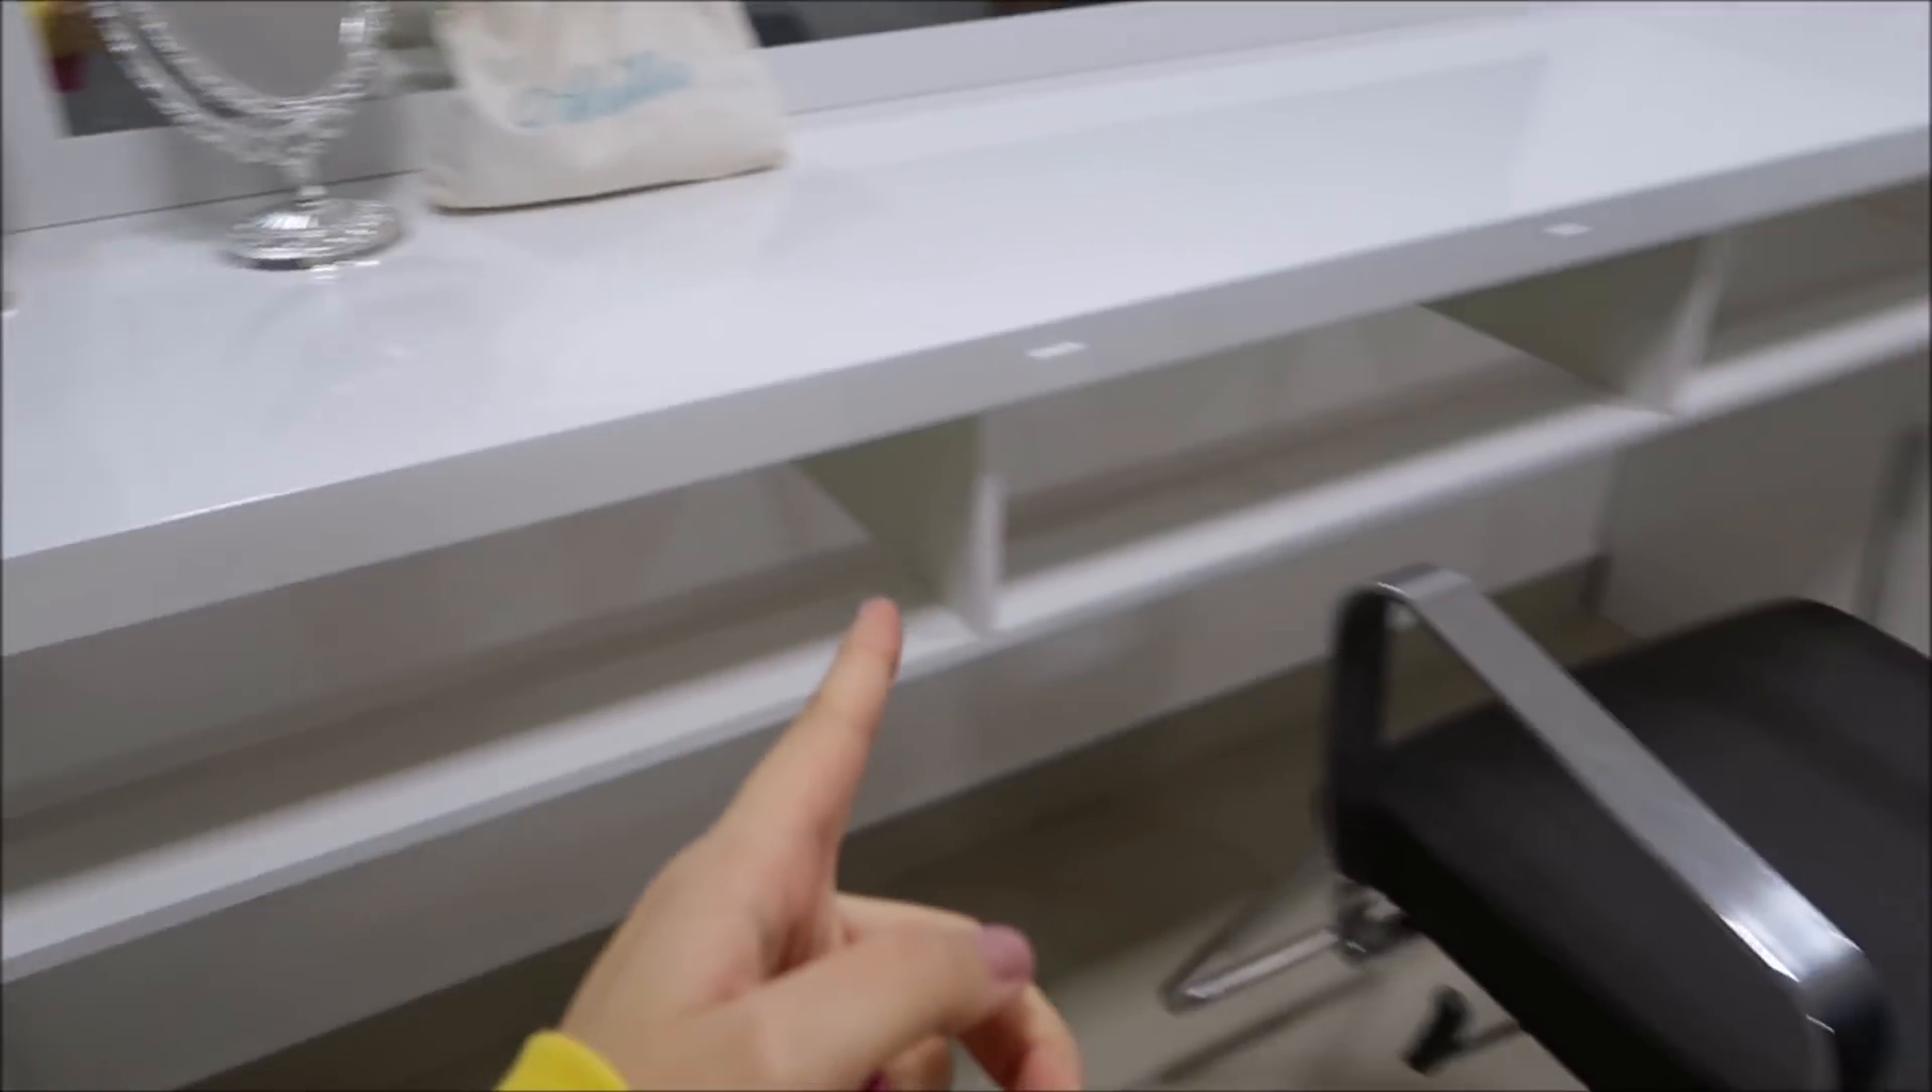Falta colocar as gavetas, que eles vão colocar amanhã.